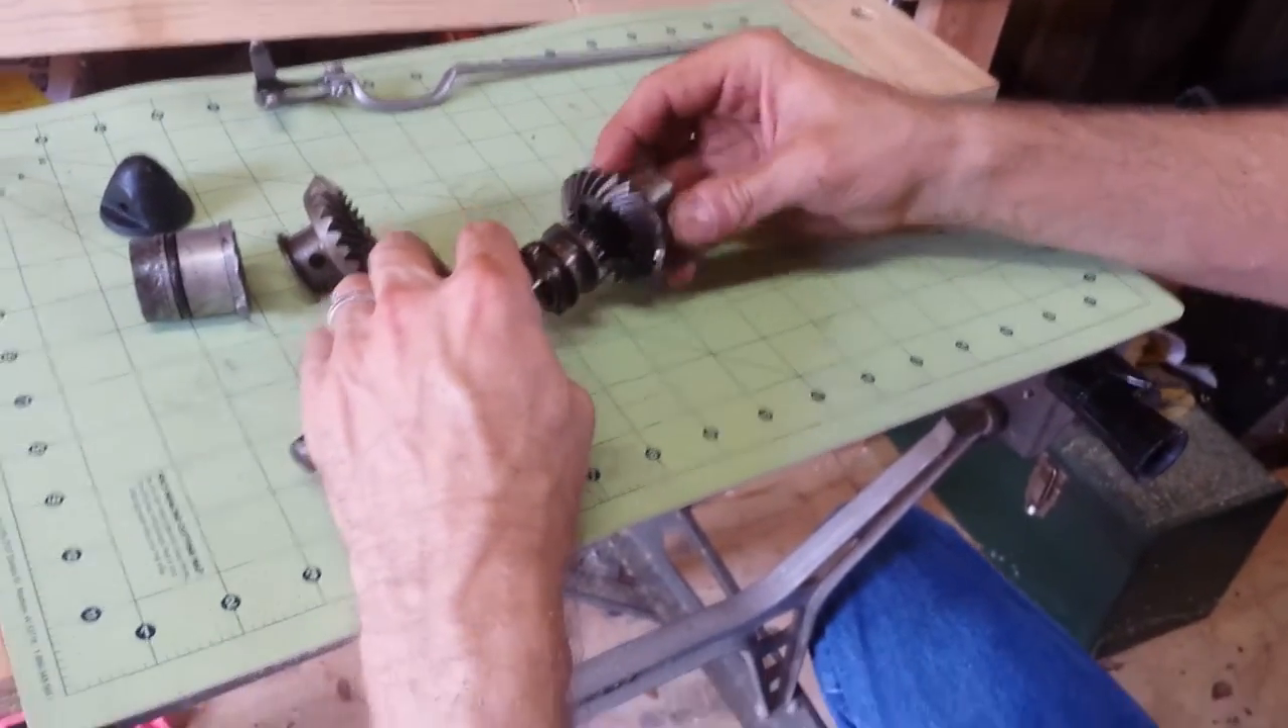I've just disassembled the whole prop shaft.